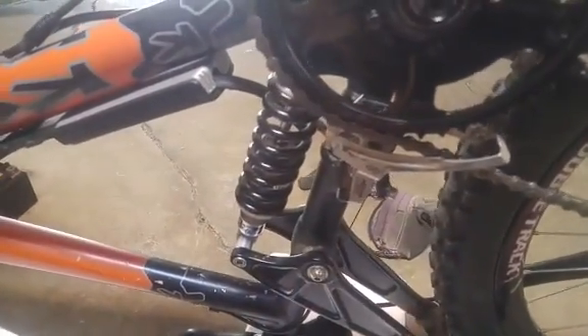And here I left the front derailleur on.